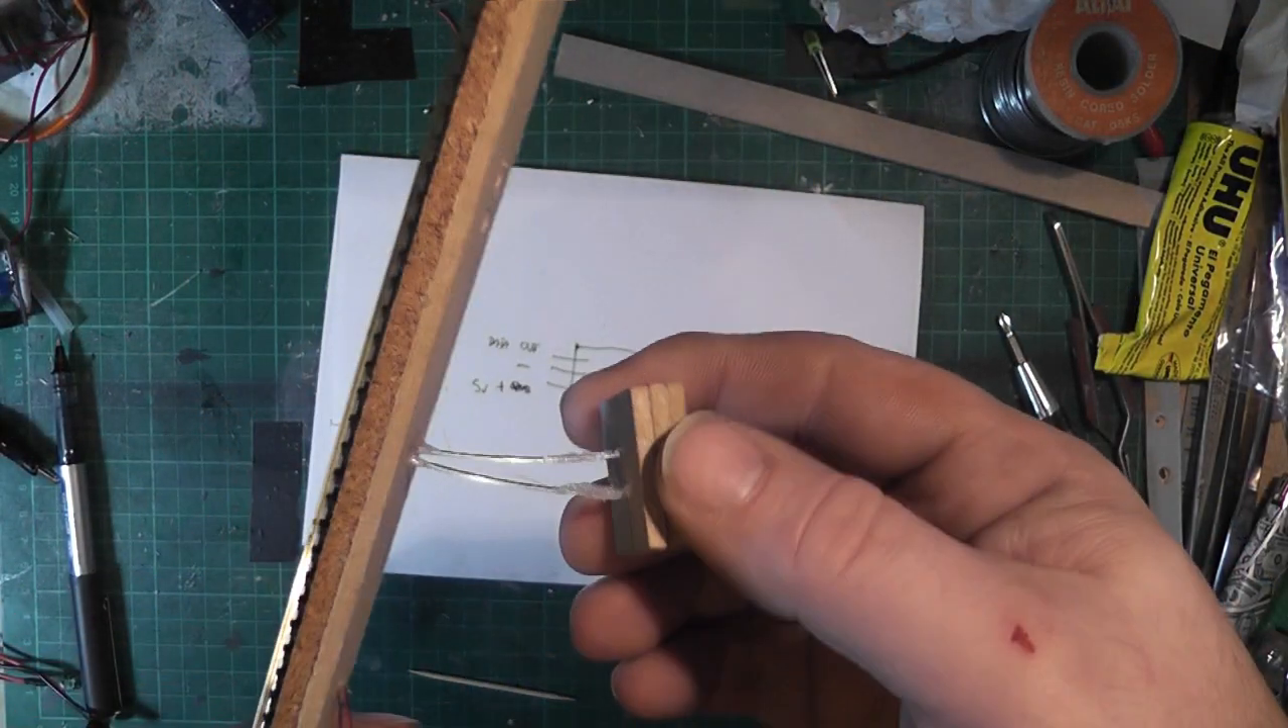So i've got my fiber optics into the block now.